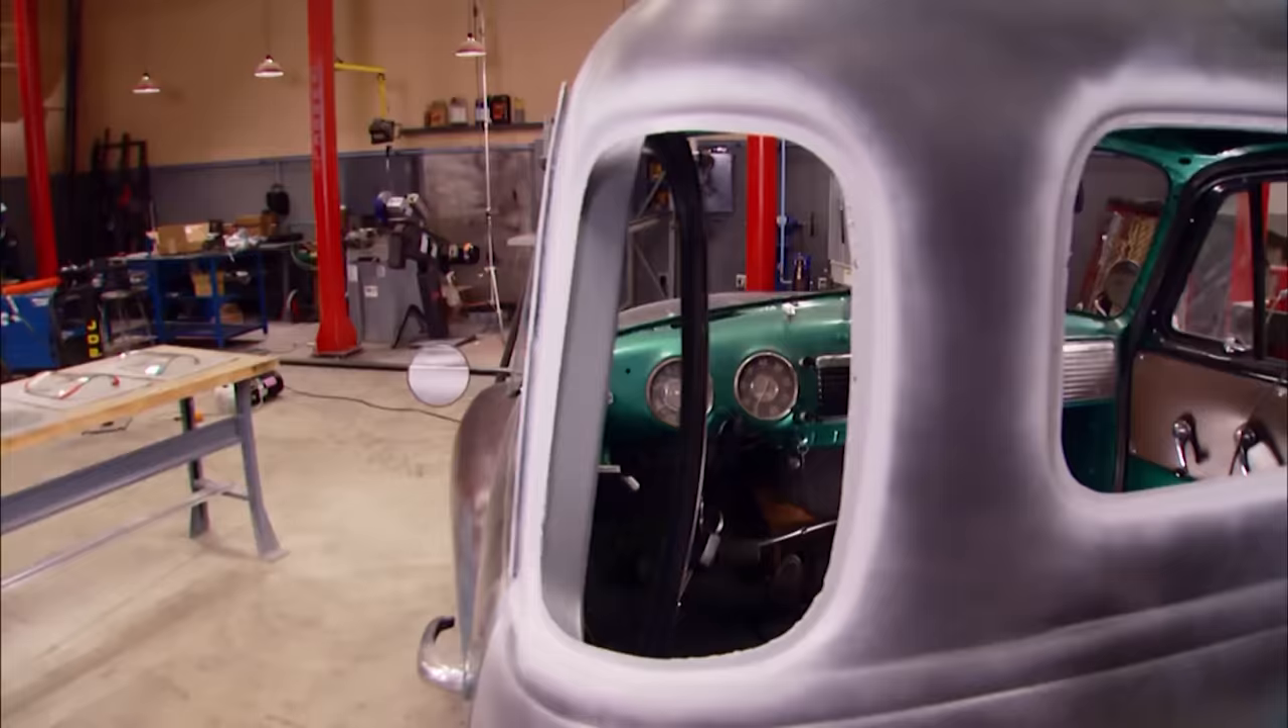All we have left to do is put the glass in. All right, with the metalwork, bodywork, and paintwork completed, the only thing we've got left to do to finish up our five -window conversion is install the glass.